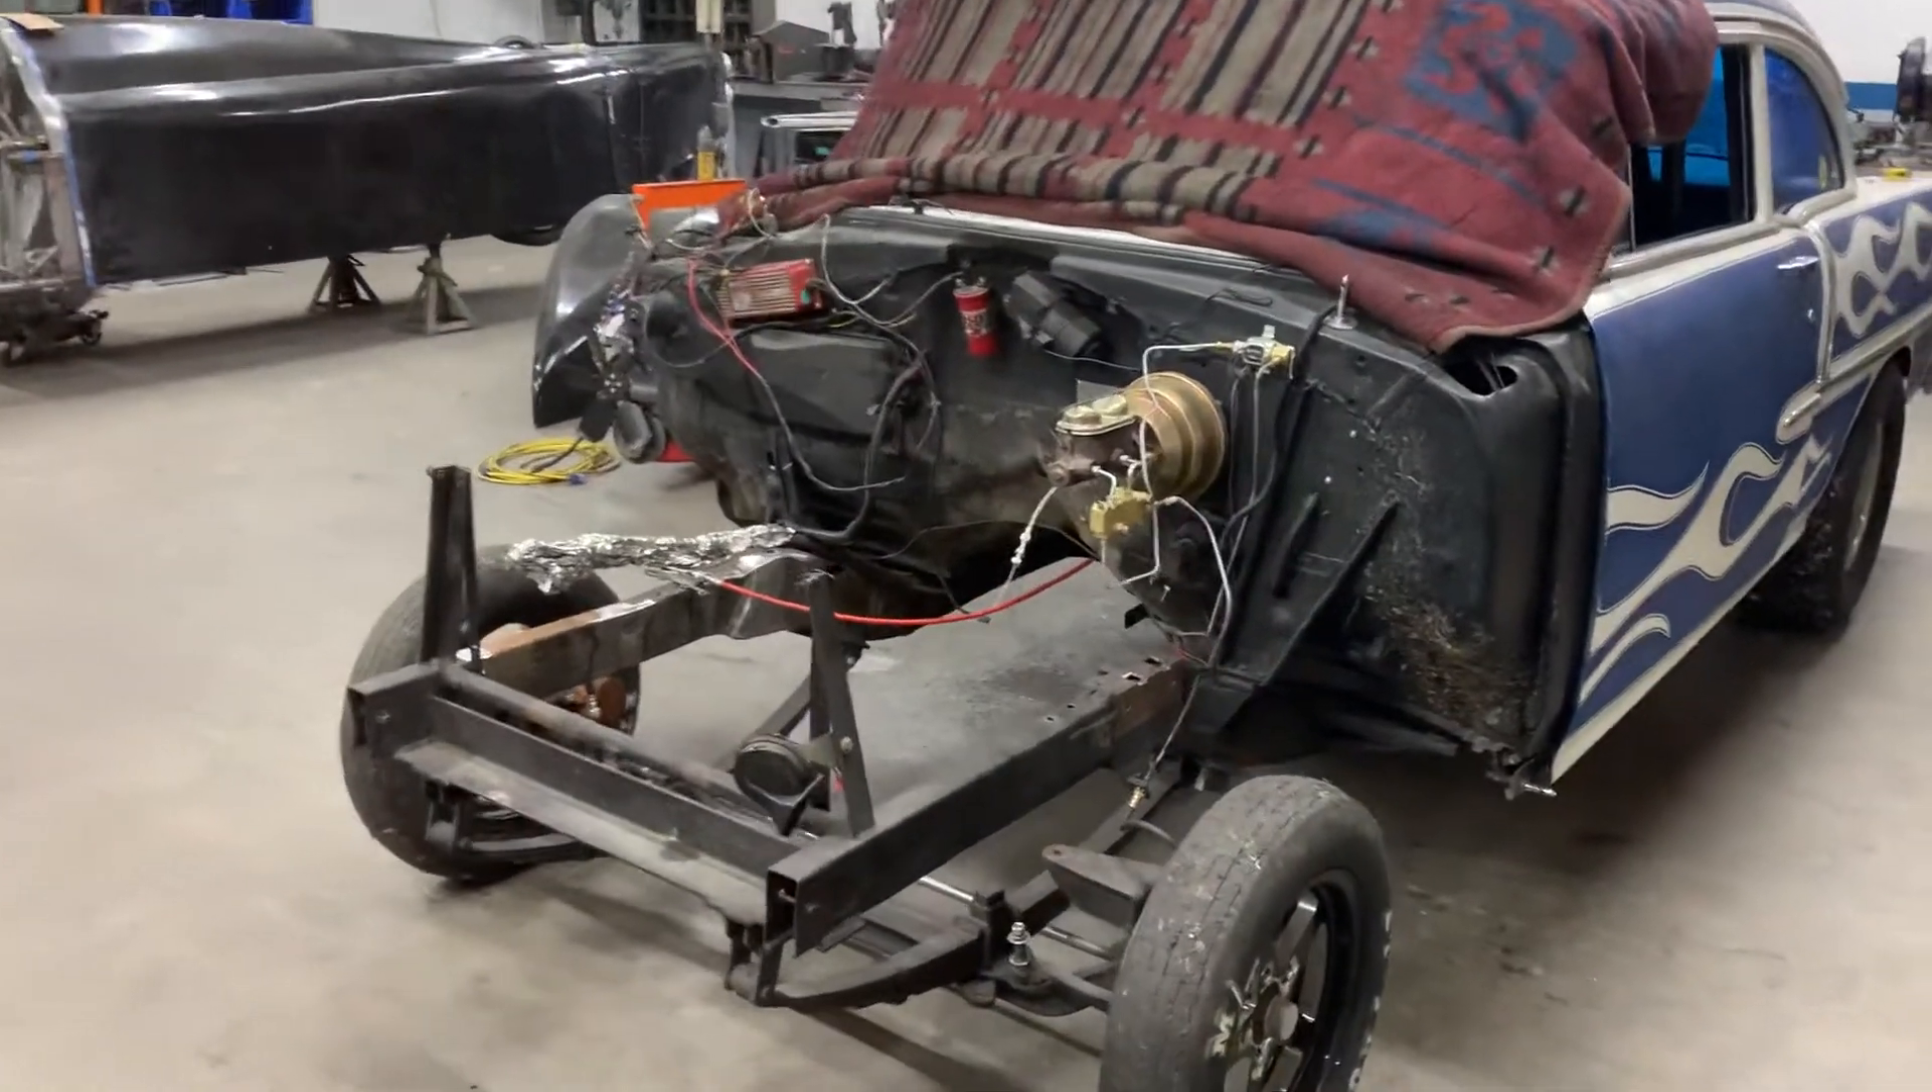But earlier this week, Jeremy has been able to get the front clip, the radiator, and the motor pulled out of the 55 gasser.